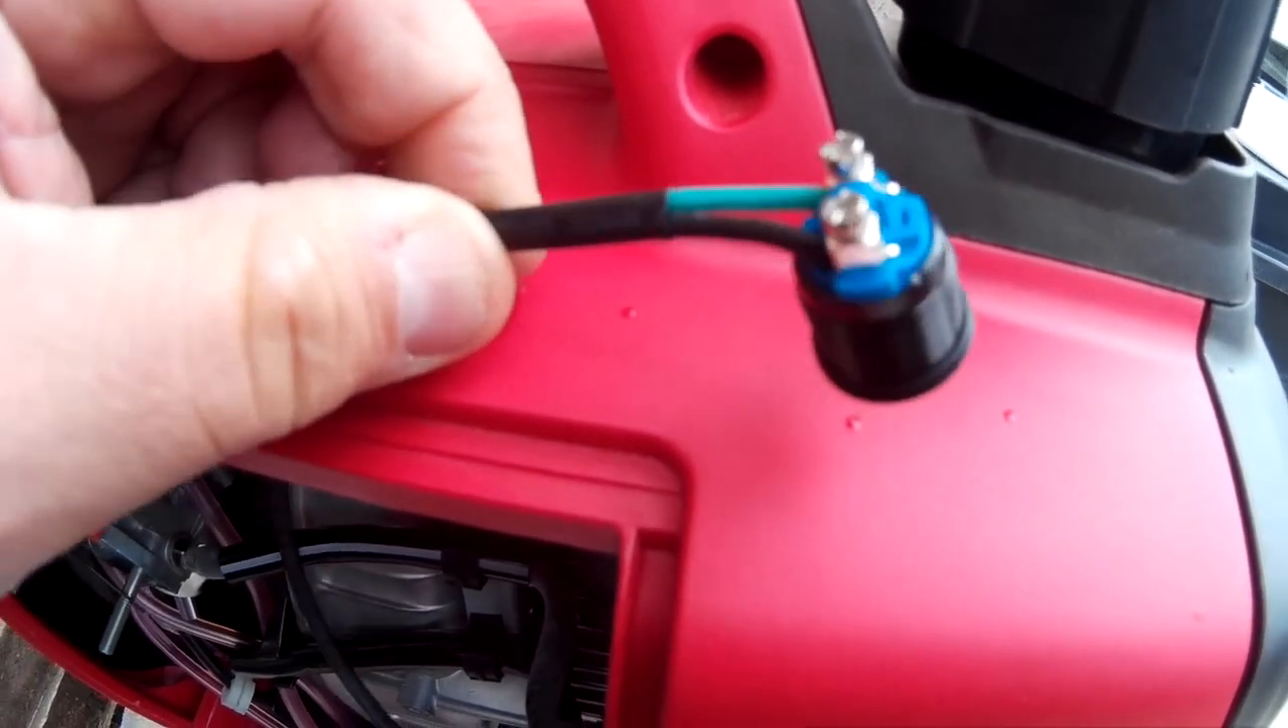All right you can see we've got the wires connected to the switch terminals.